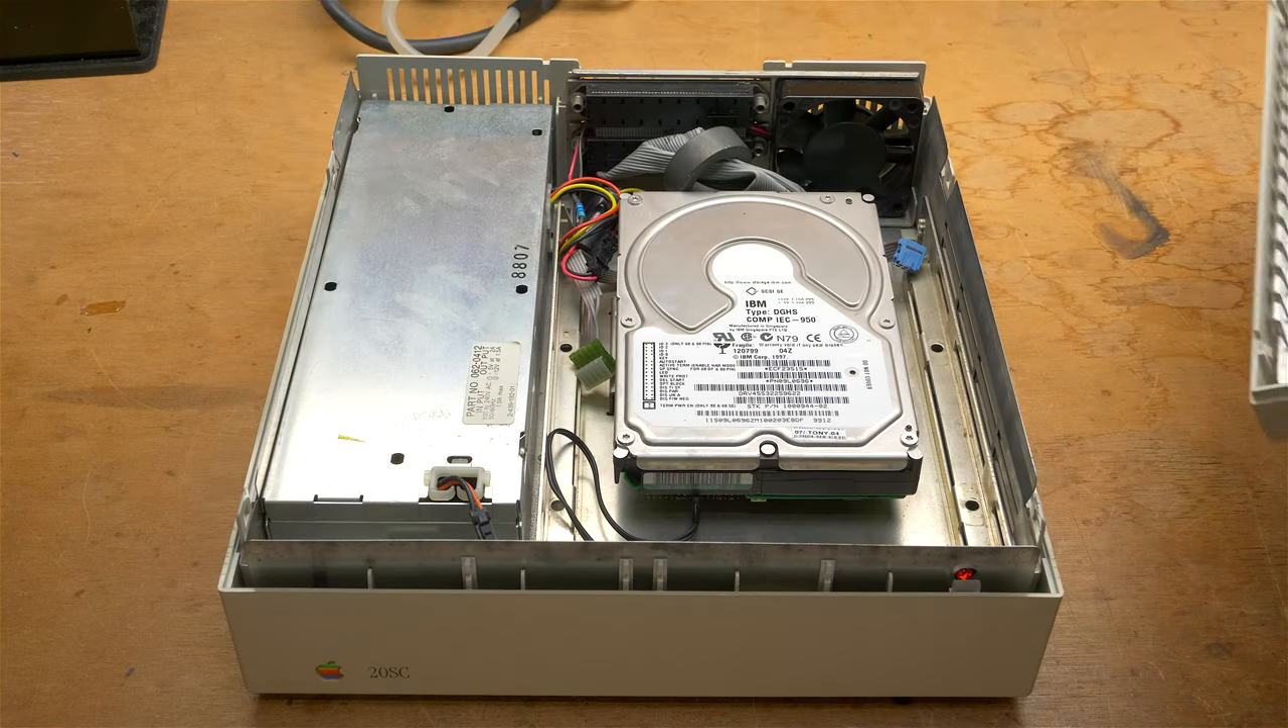And taking the lid off finally reveals the internals.